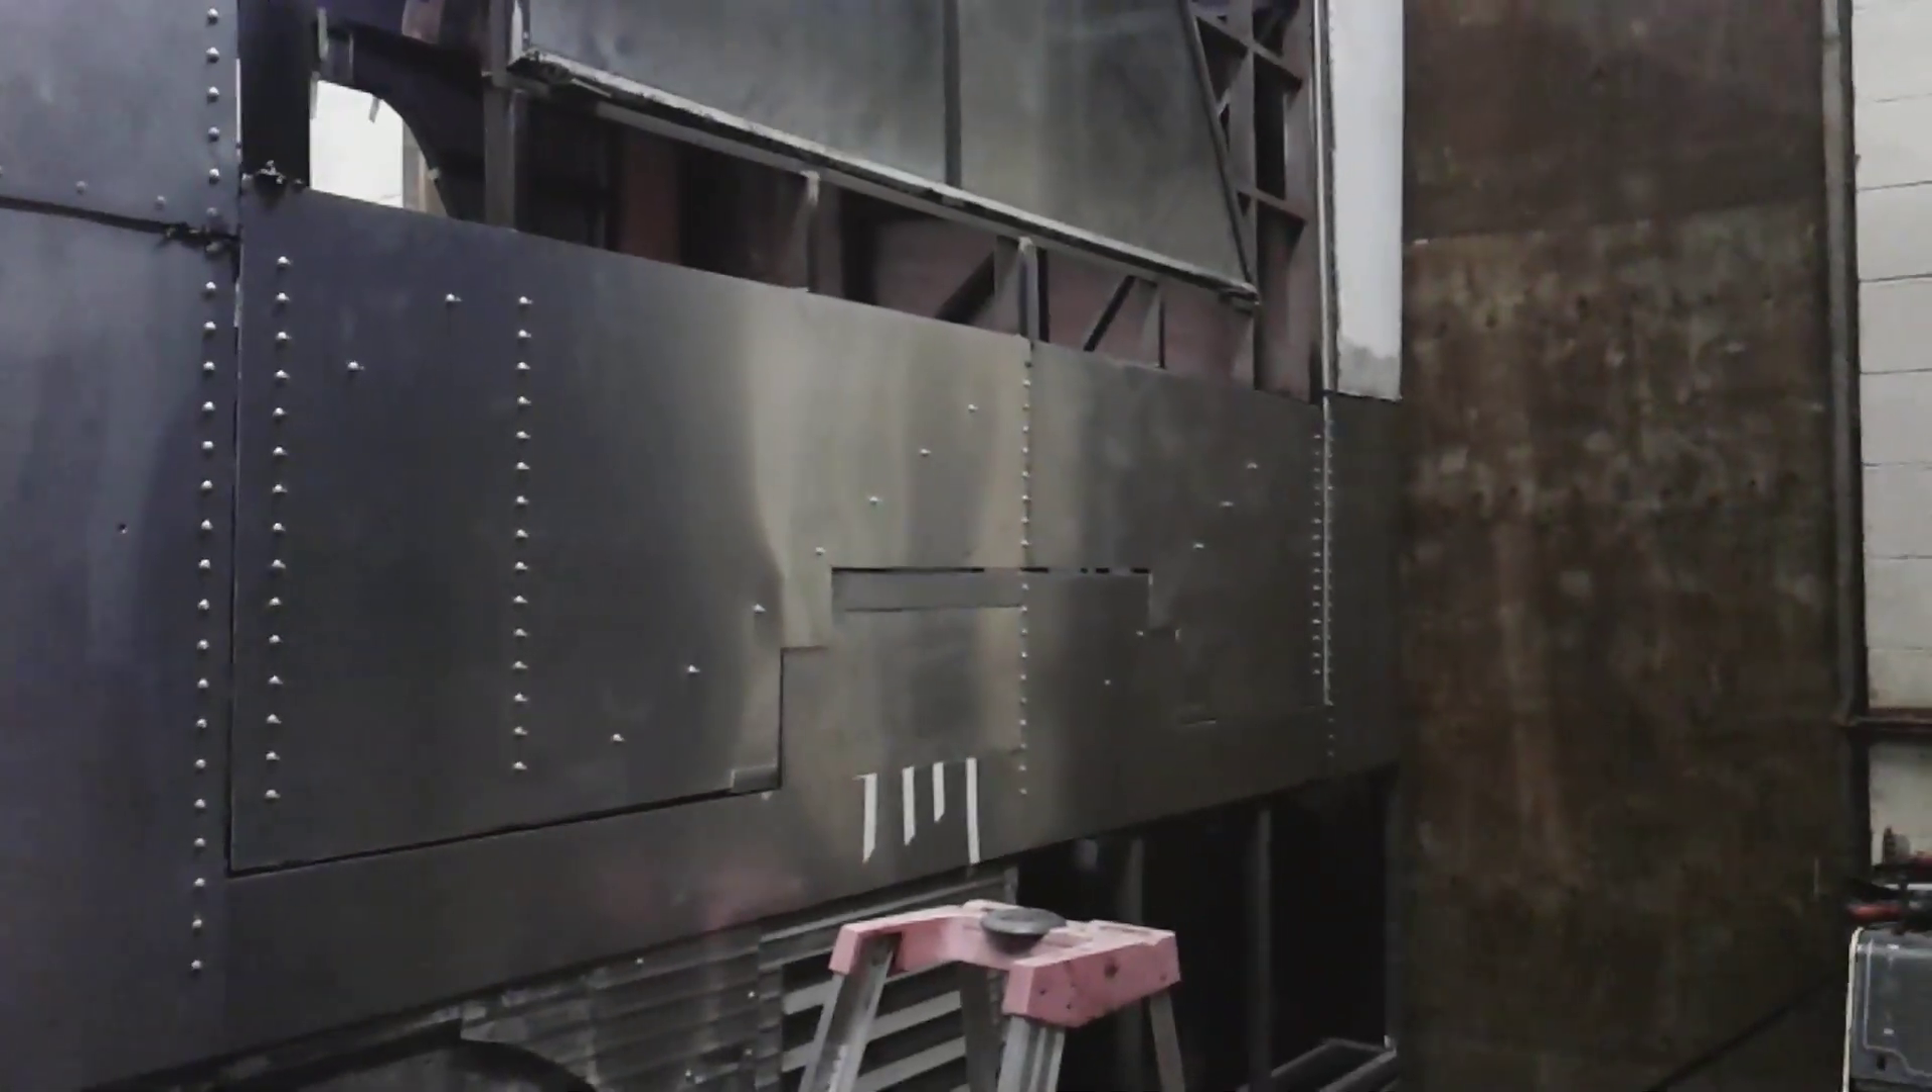Lower skin is all riveted on.